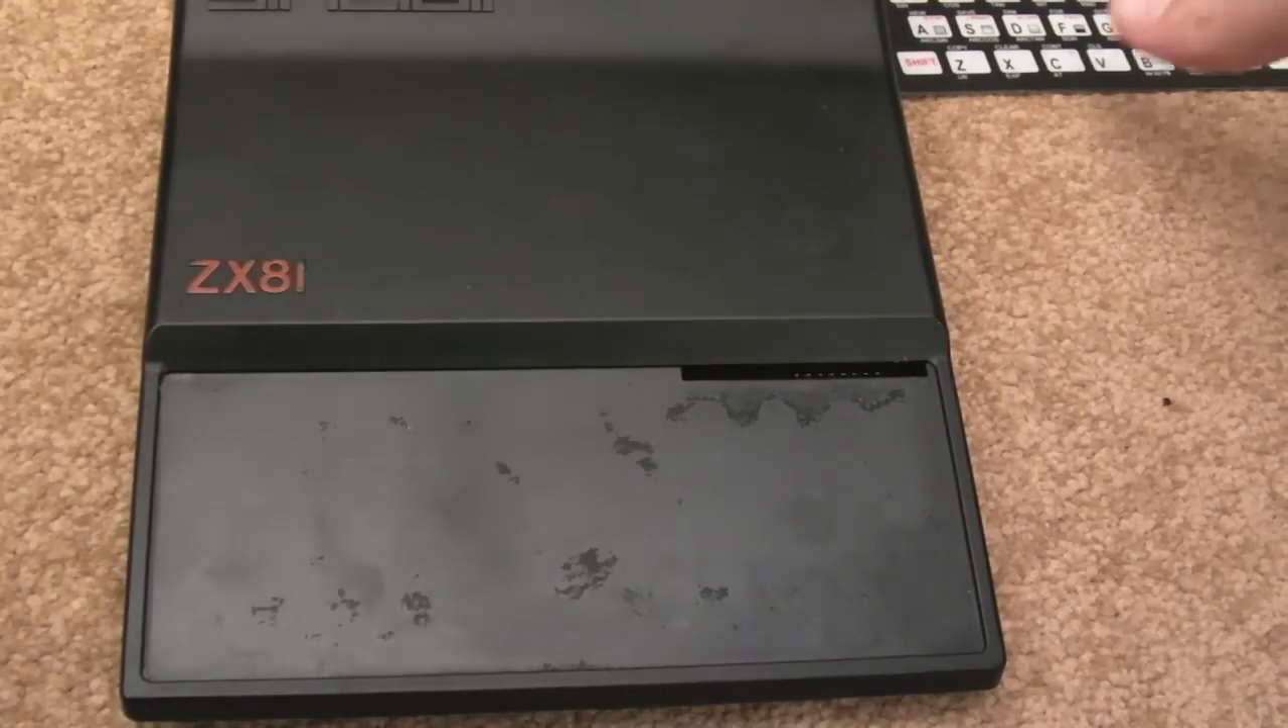Well you can see I'm missing the keyboard. At this stage.